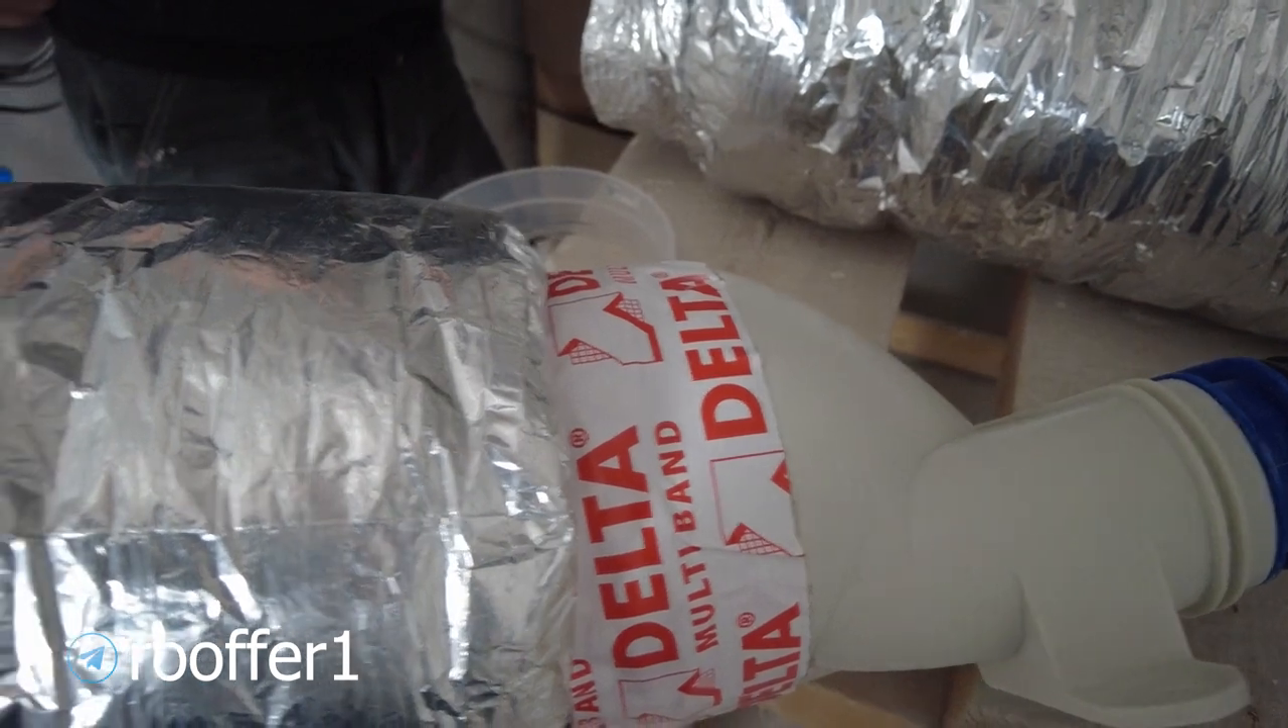А здесь вот у нас подсоединен непосредственно вот этот вот глушитель к переходнику.